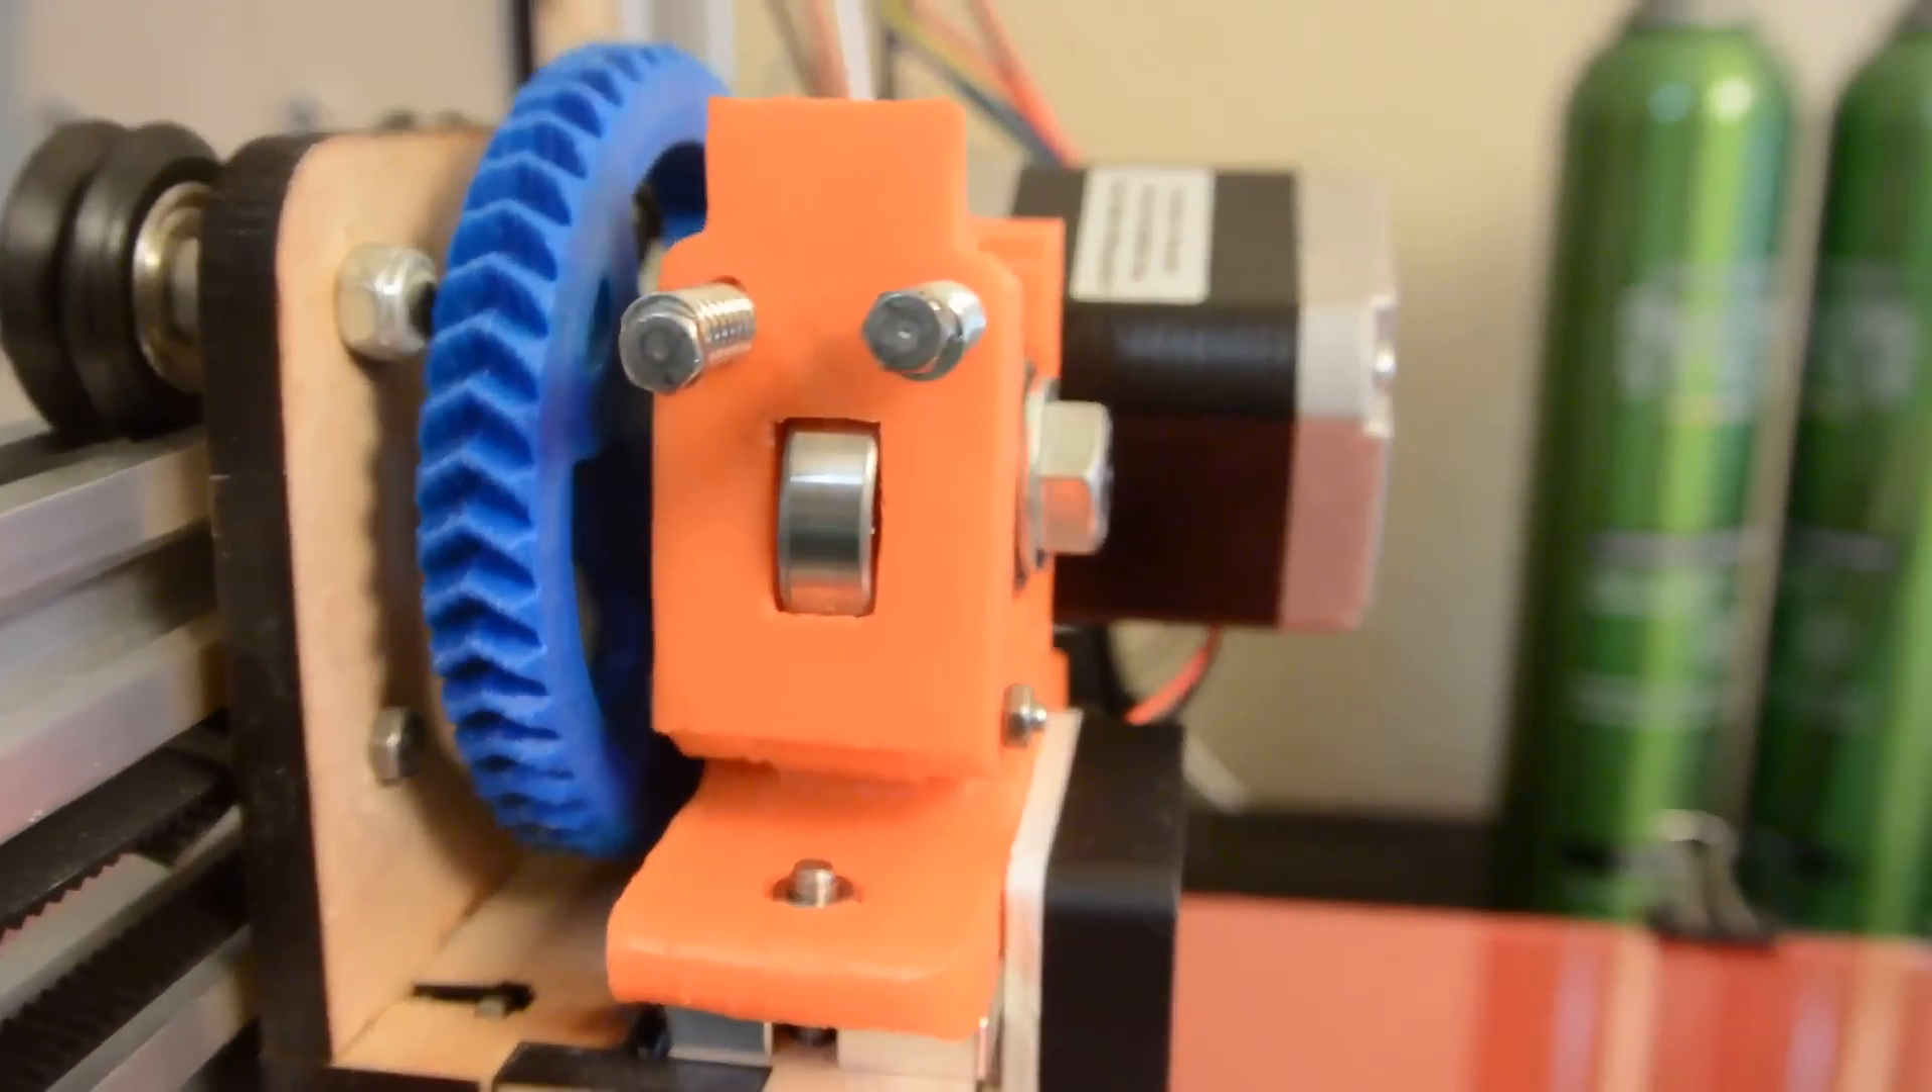You can see that I now have this blue gear, blue large gear instead of the orange gear we were using earlier.